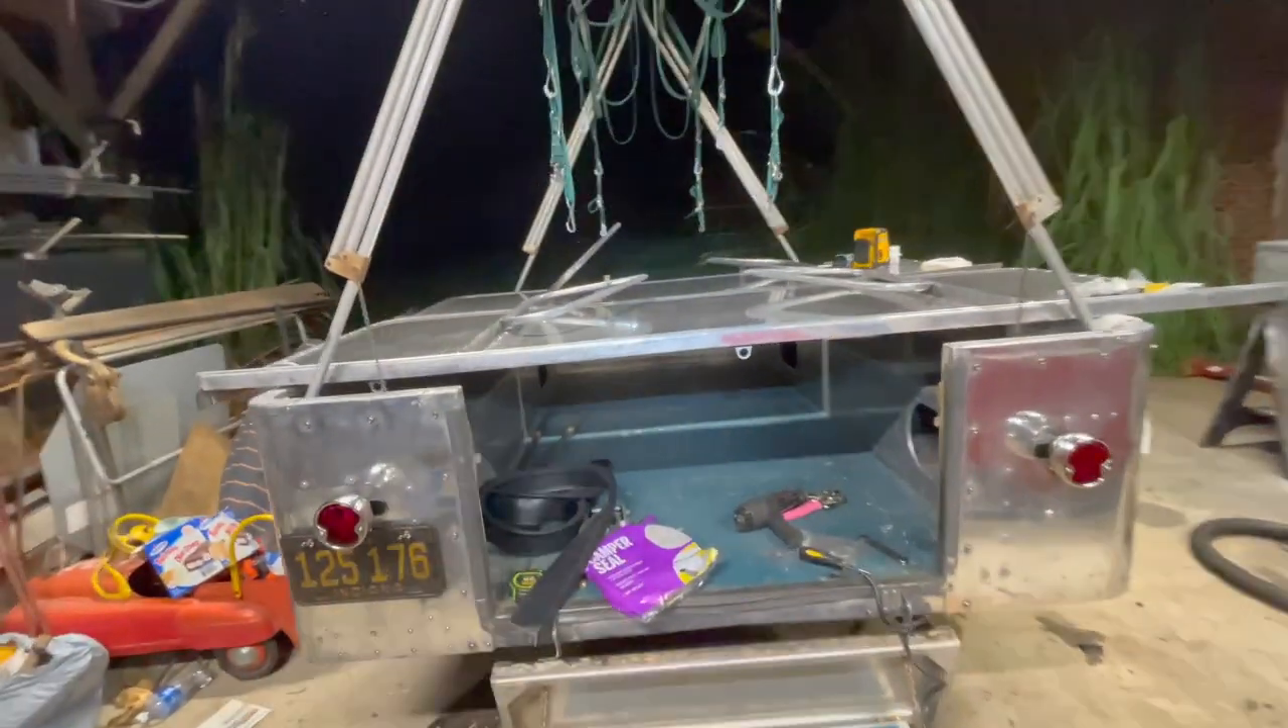Tail lights are in just got to put the lids the bed lids on.